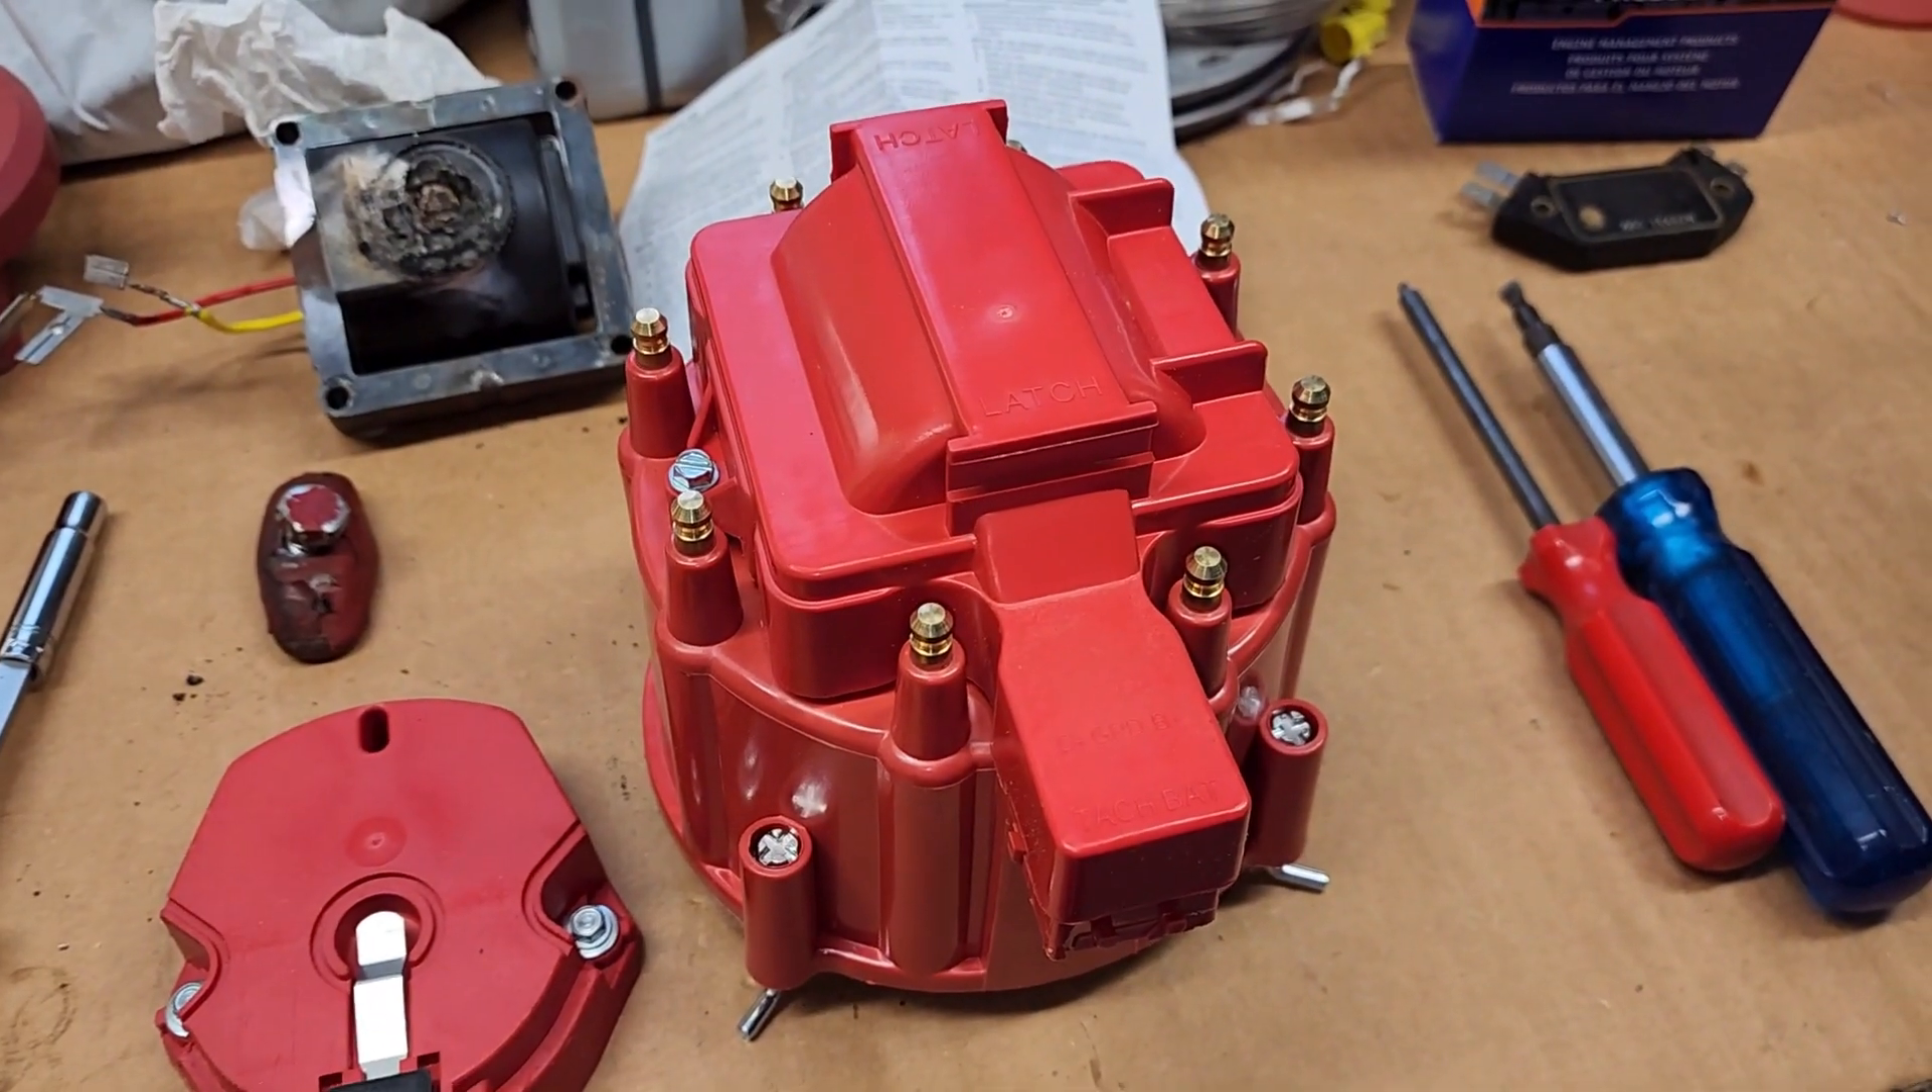Cap is put together now. Got the dust cover on there. It's ready to go.